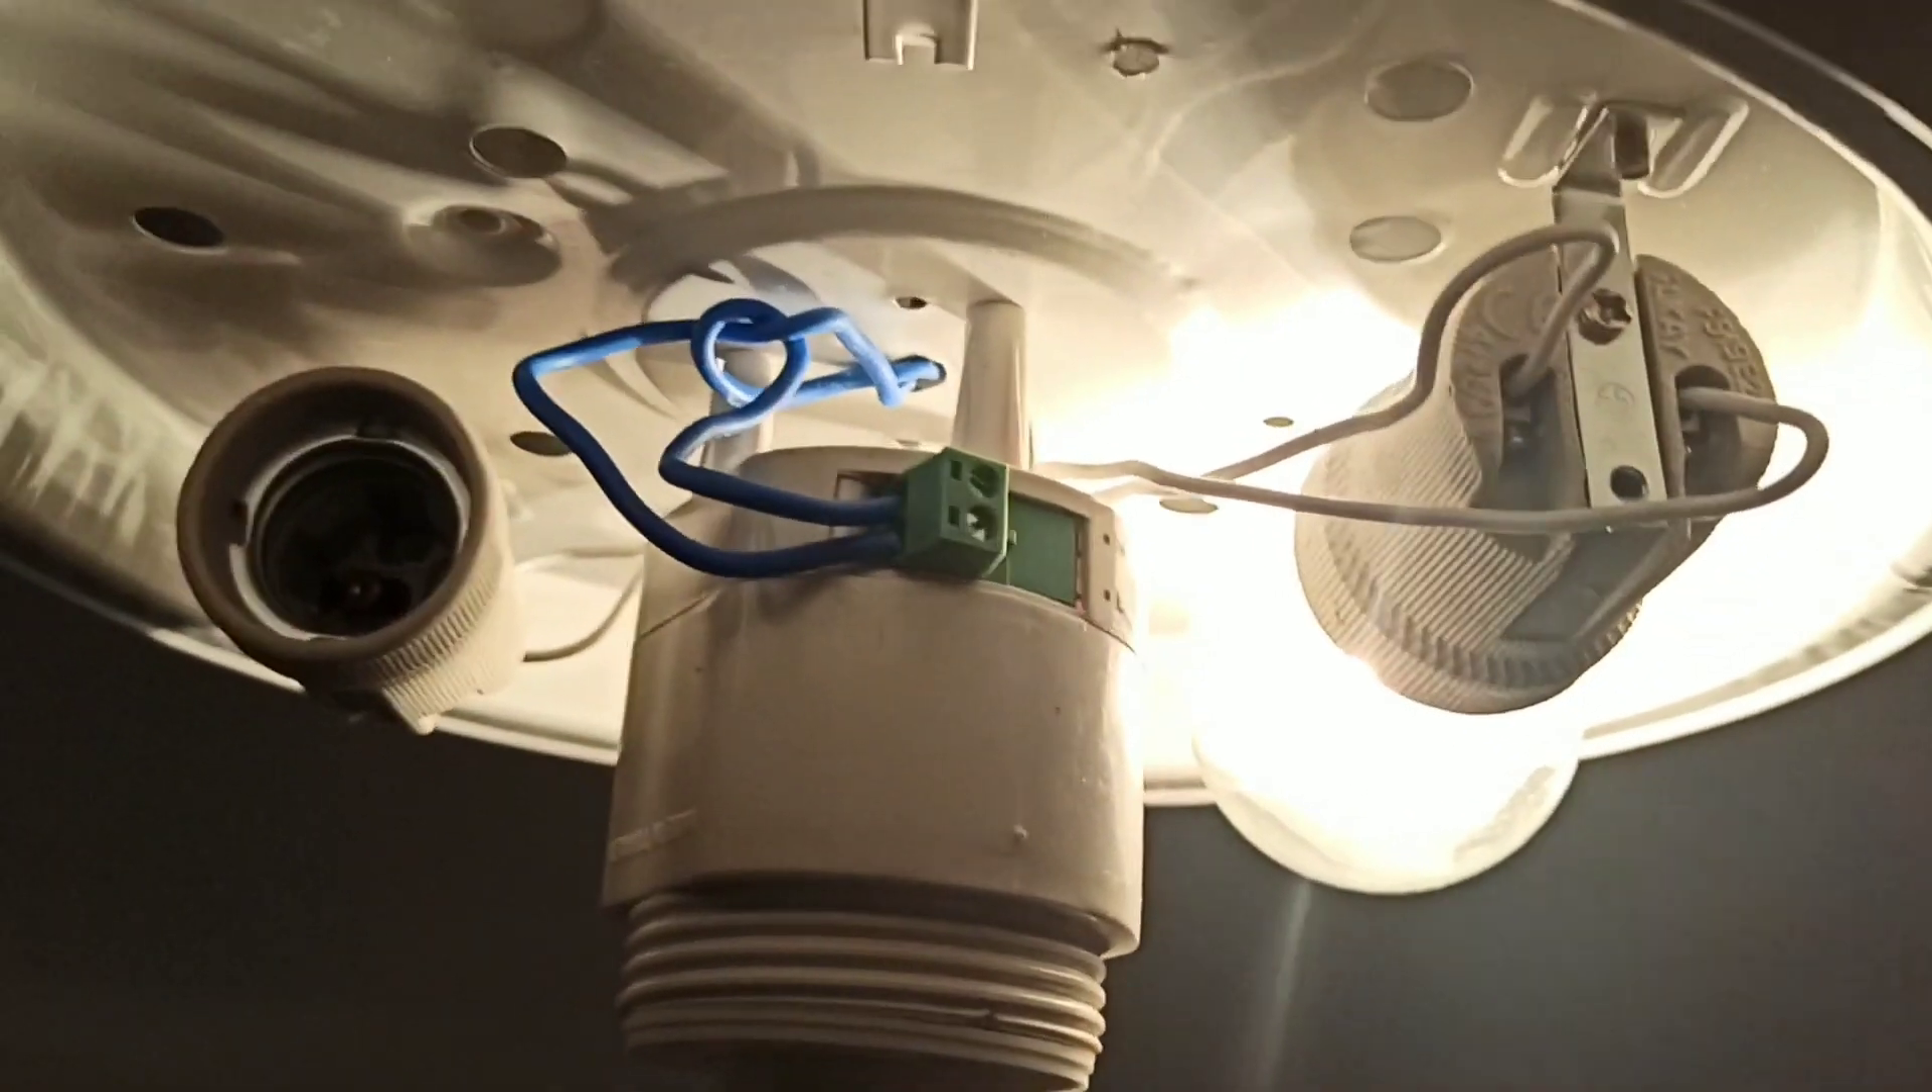Şimdi bağlantıyı yaptım ben. Ampül taktım. Elektriği verince direk yanmaya başladı.